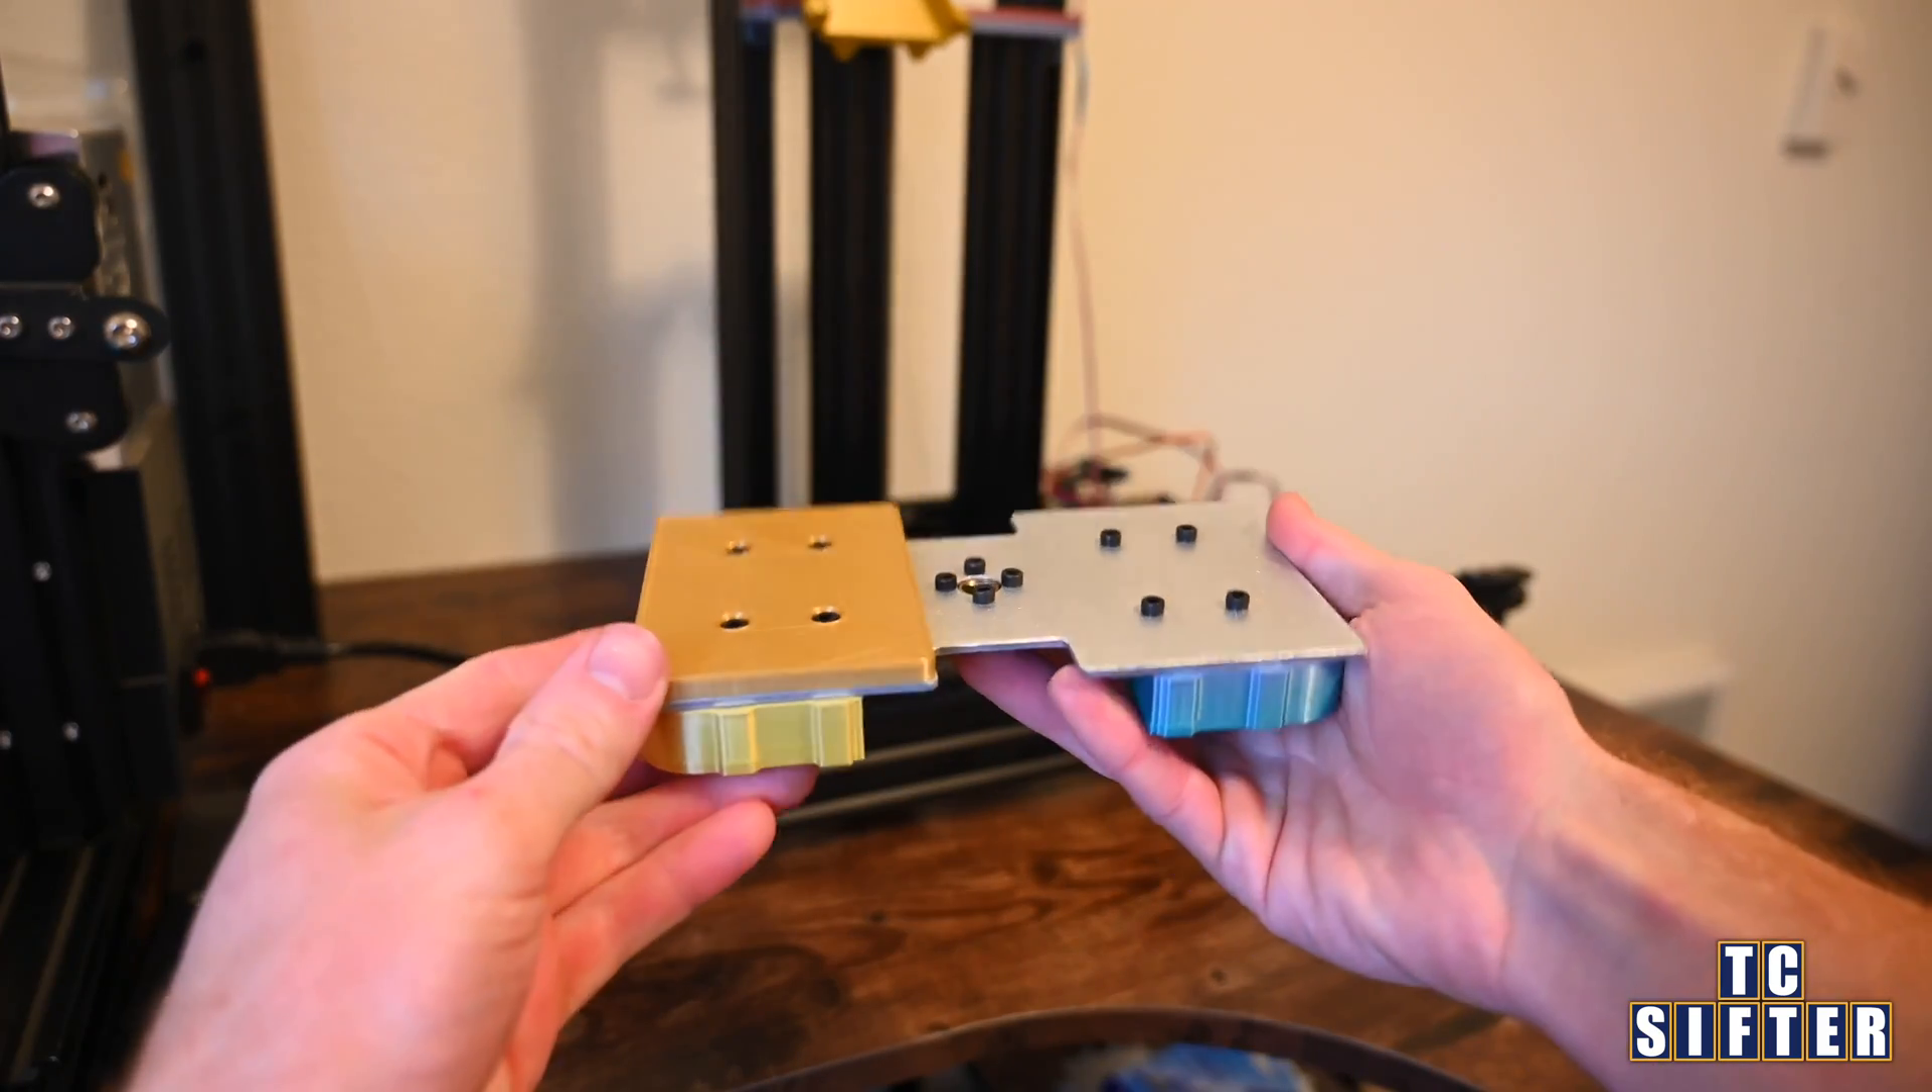And before you ask, there isn't a top plastic piece for the right side yet, because I don't care about that side.